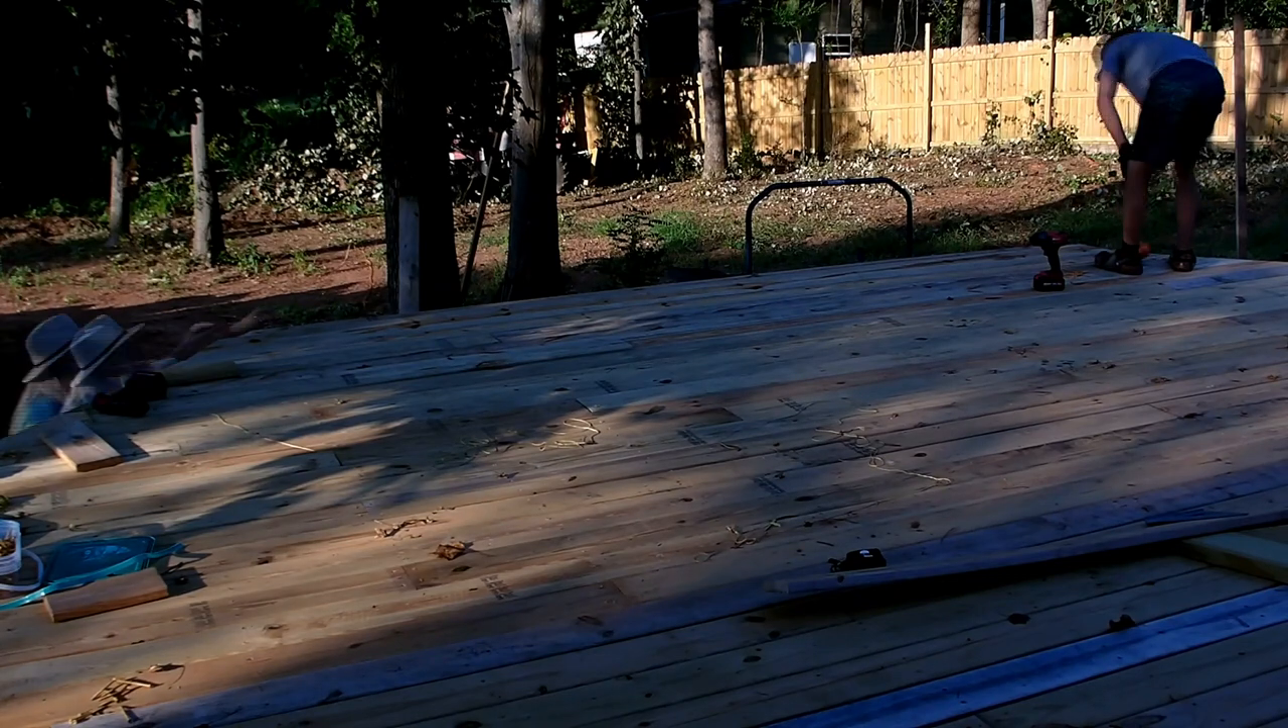Uh, so we have all the decking in place and it's now just a matter of putting in the deck screws.